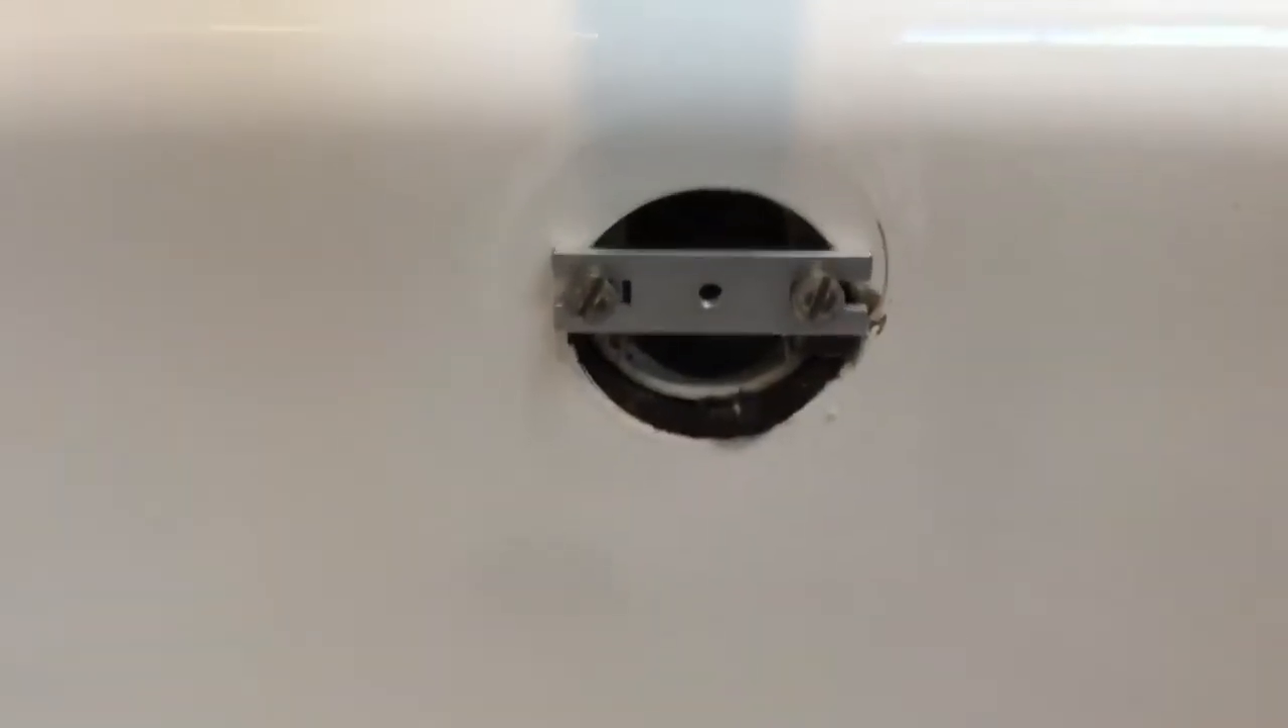Okay so I've got the adapter piece up as you can see right here.